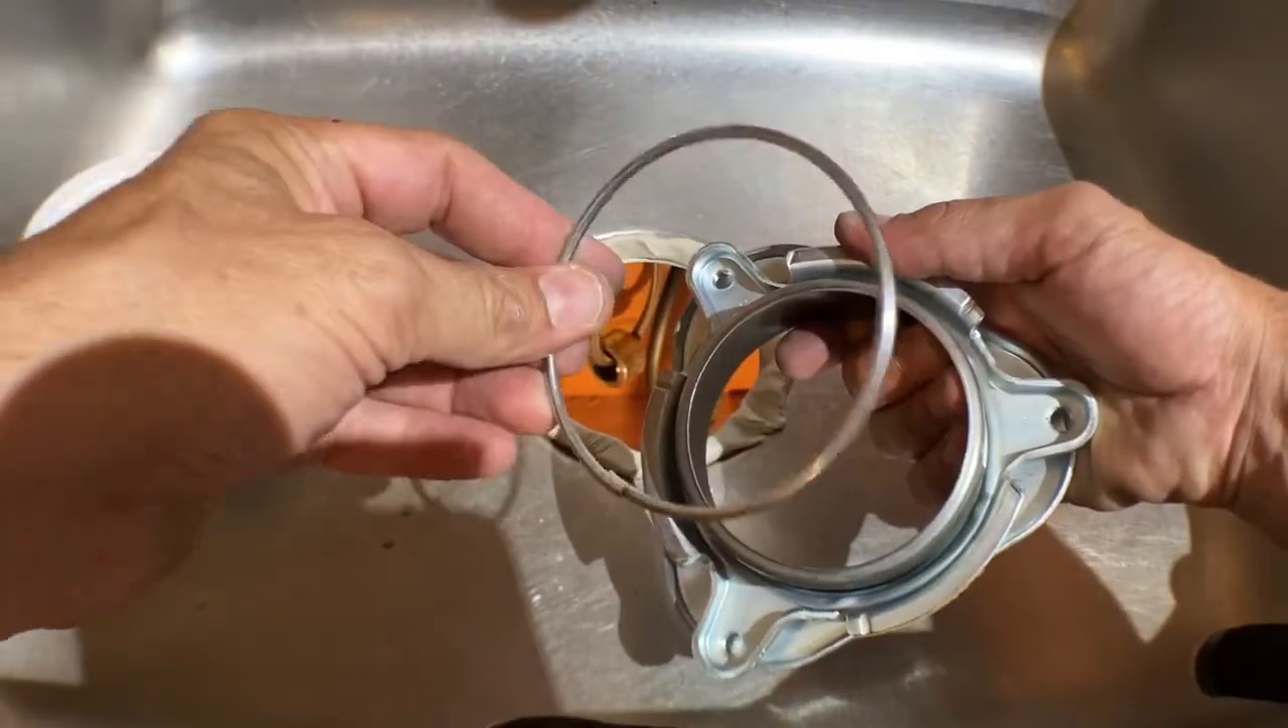So the snap ring is off.